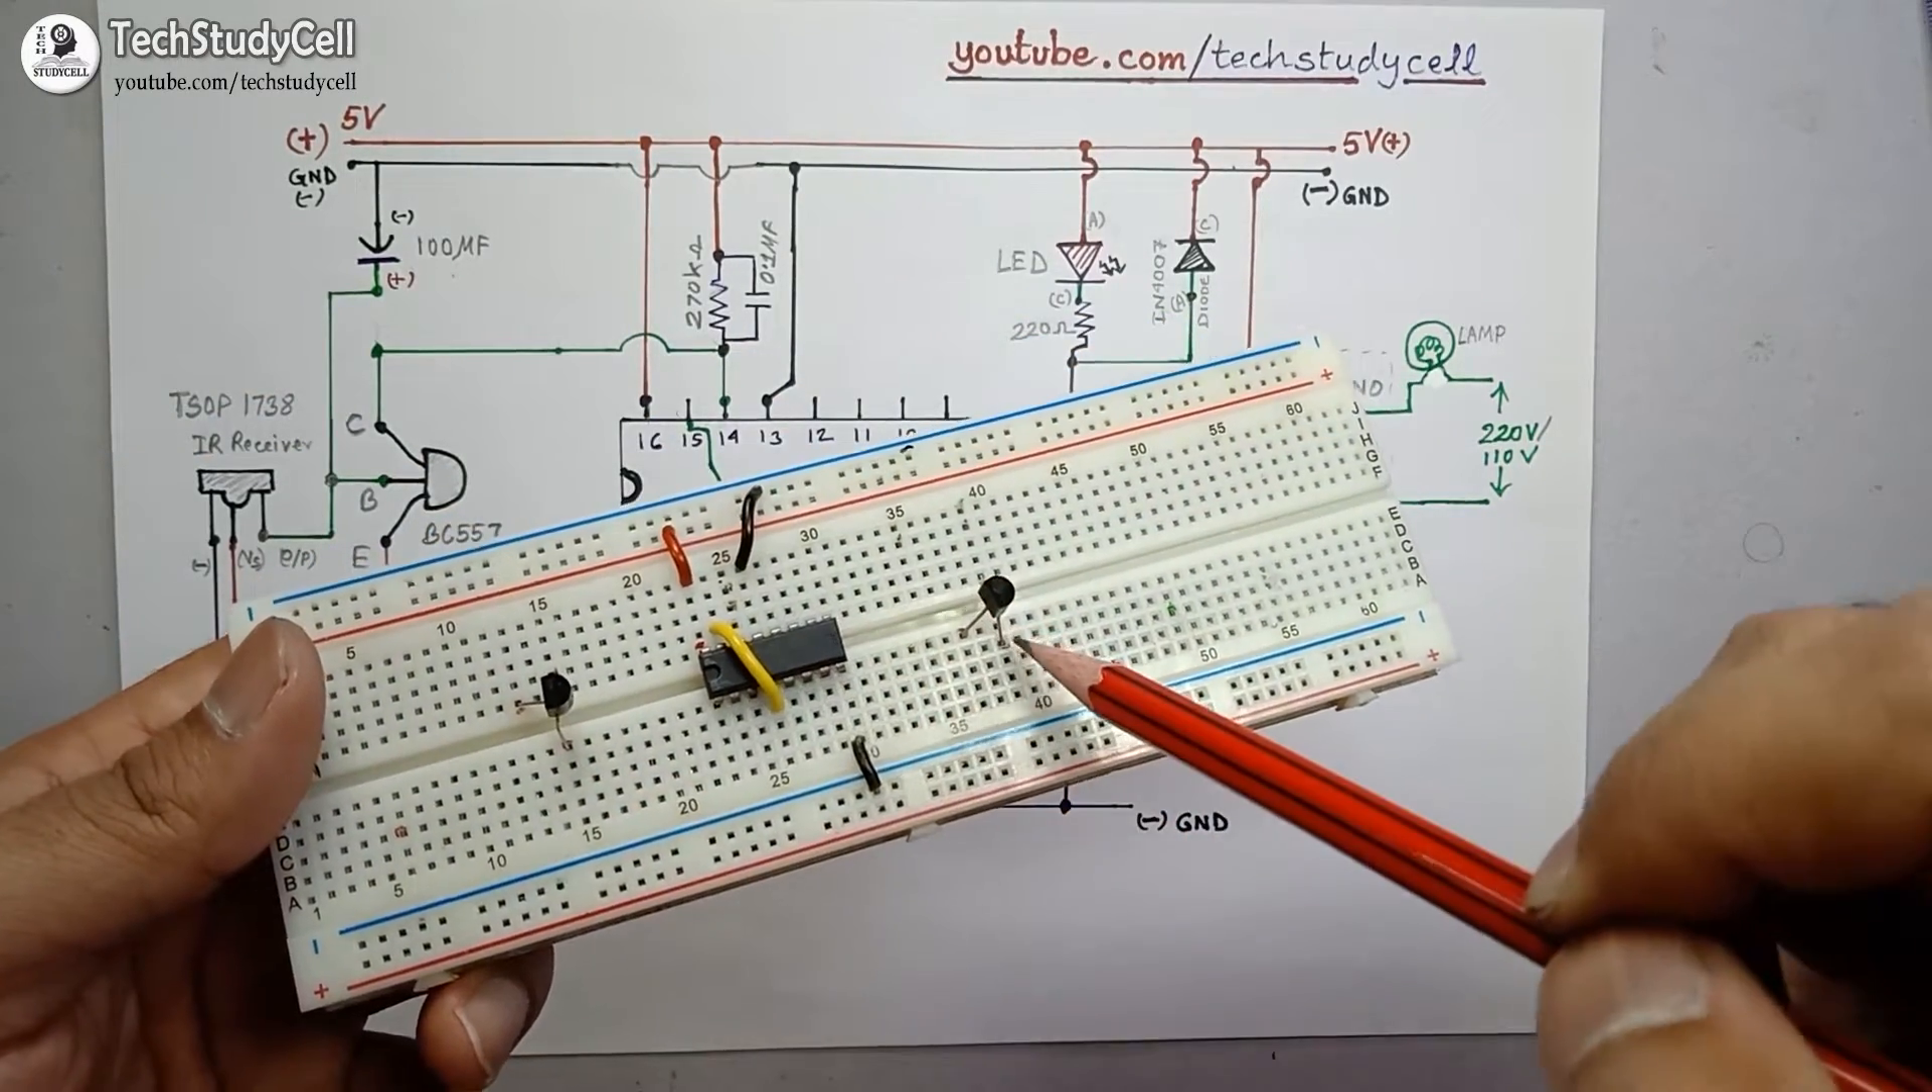On the breadboard I have placed the PNP transistor and the NPN transistor.